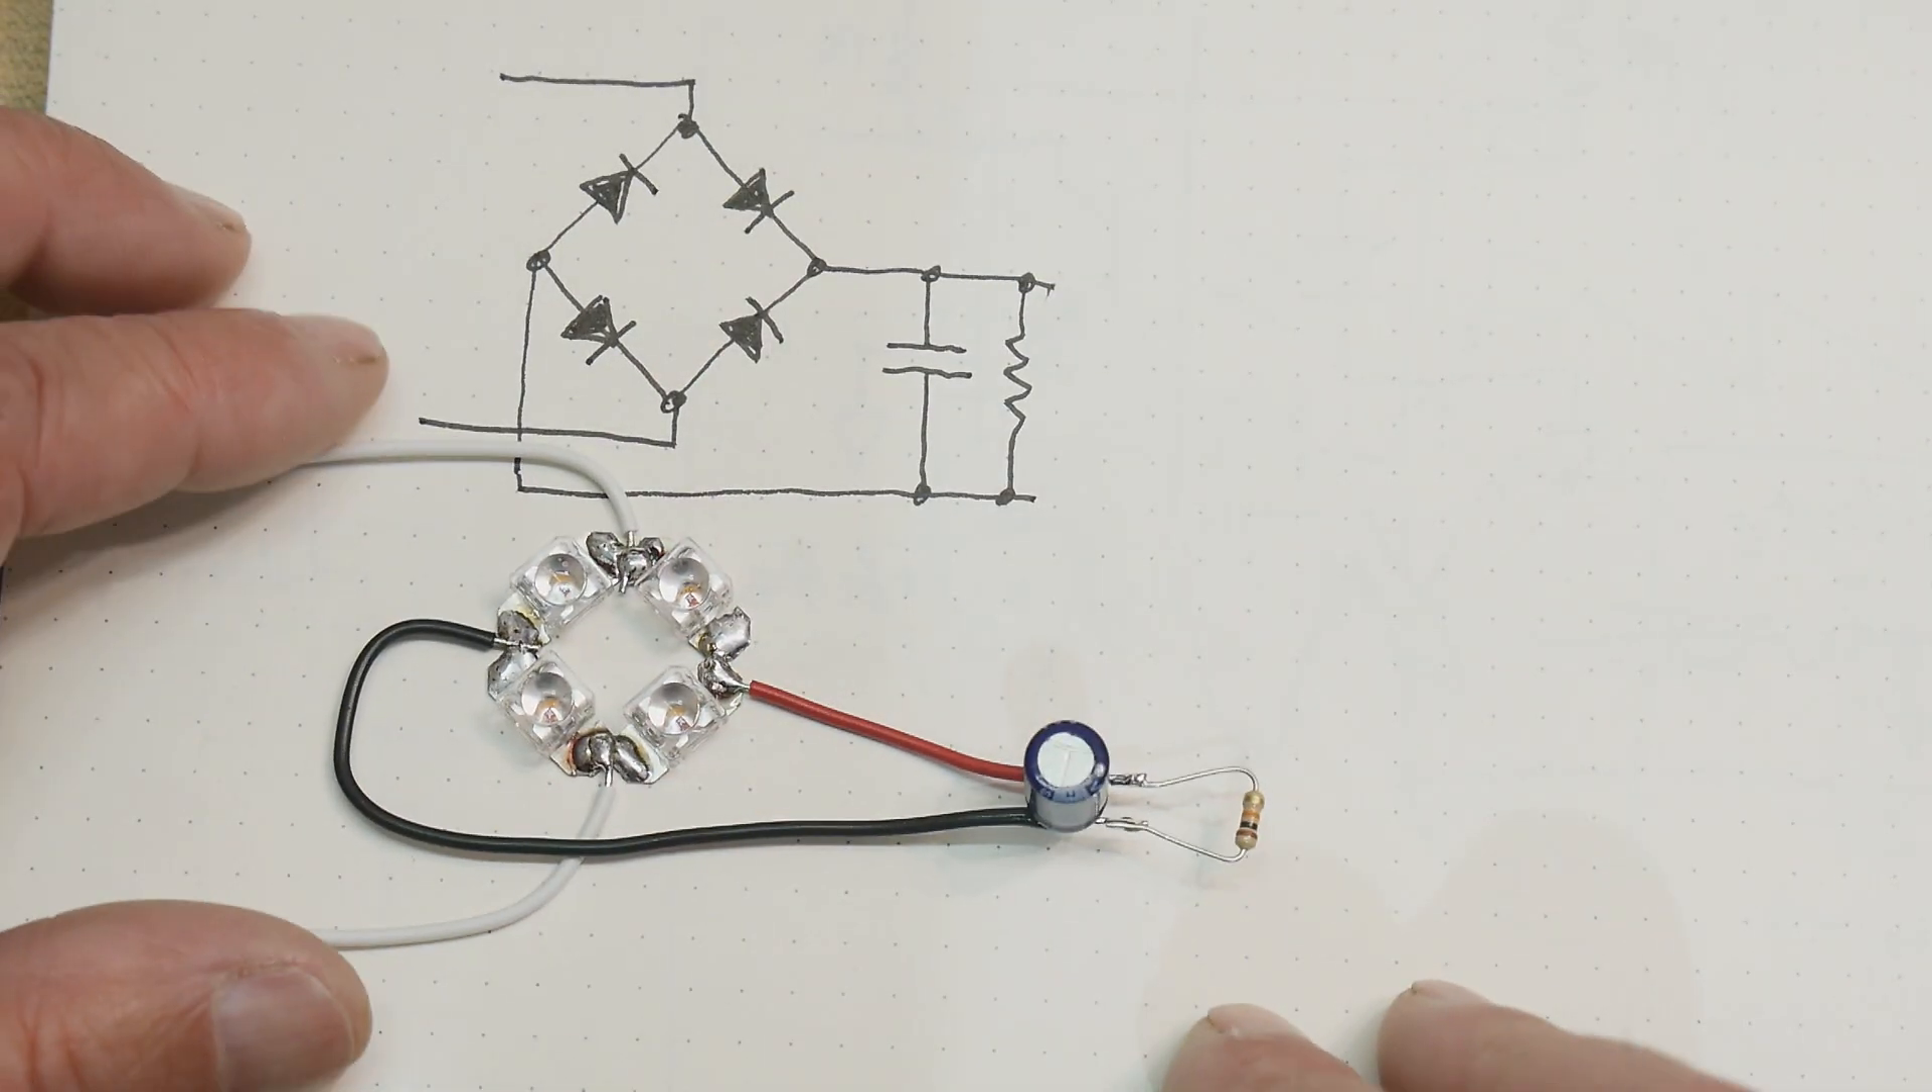And I put the capacitor here and here's the resistor, right?